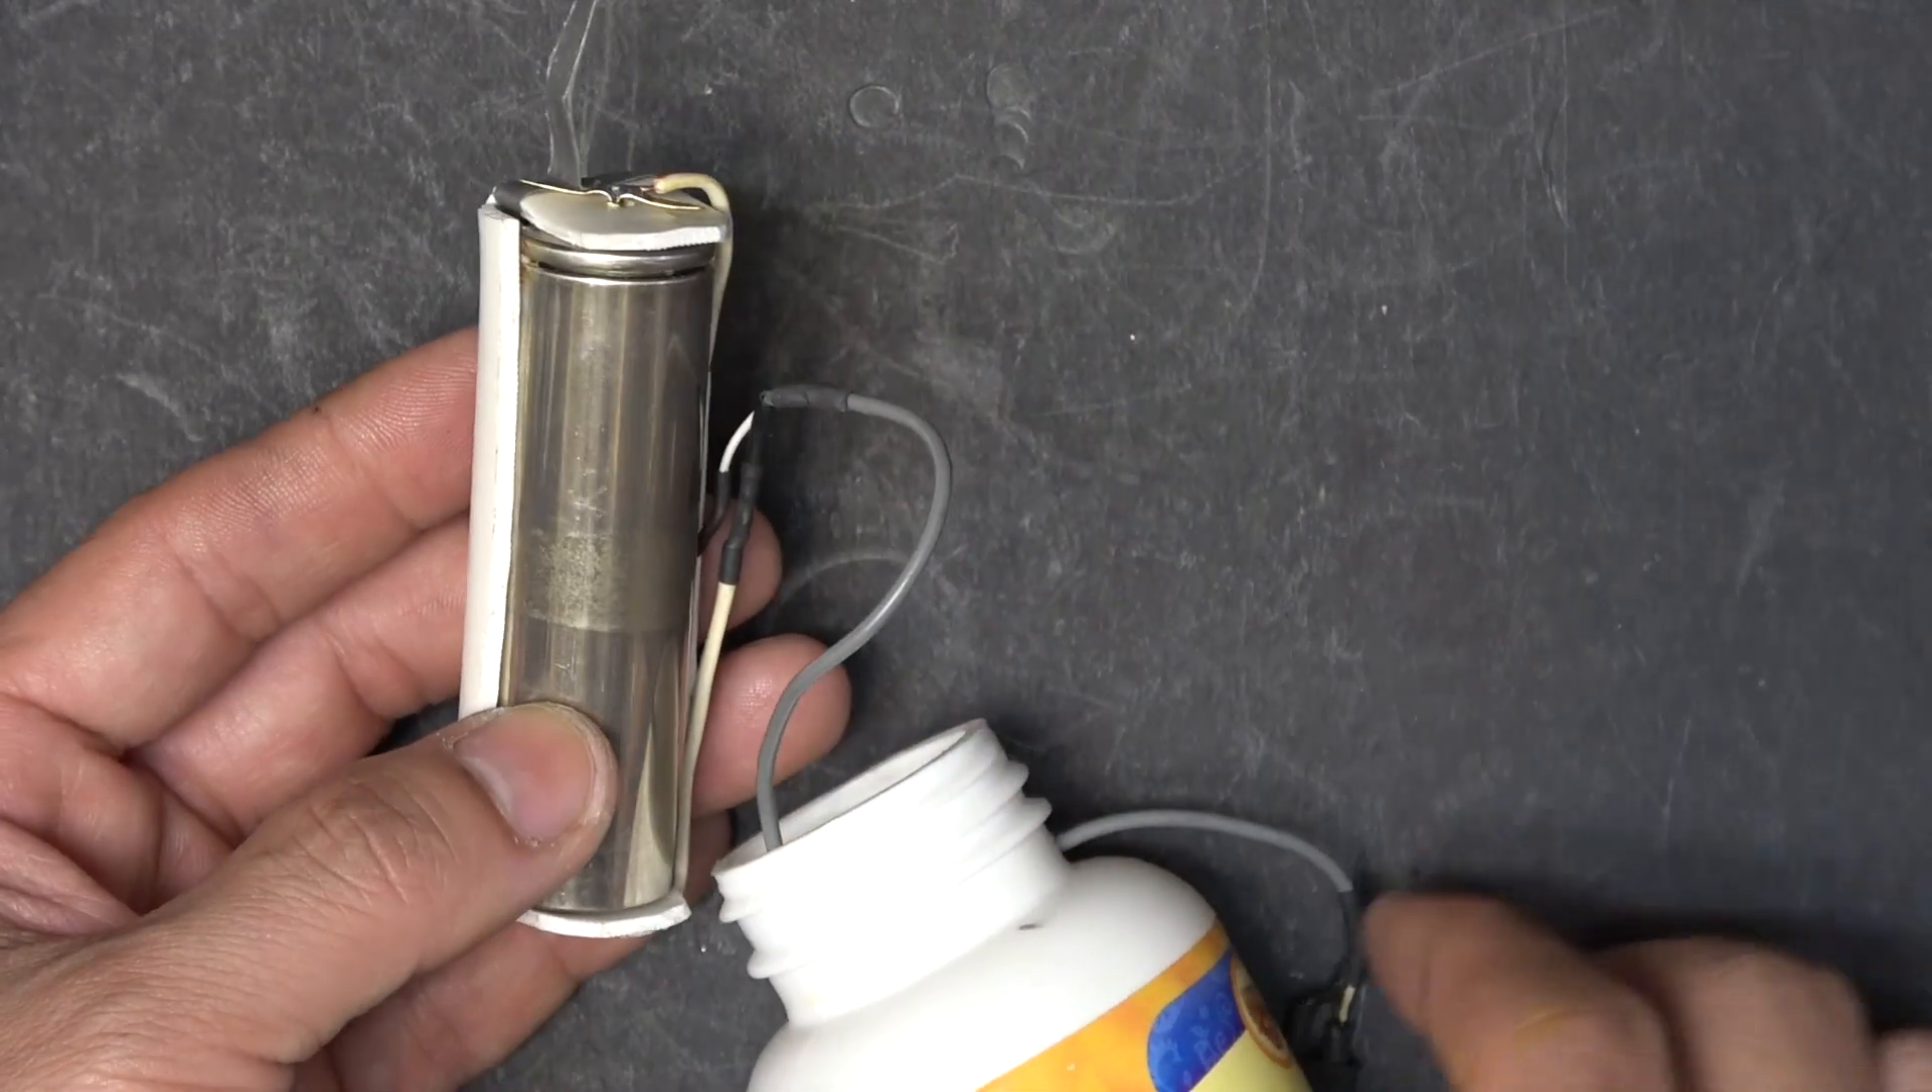We got the Tesla battery on the PVC case.